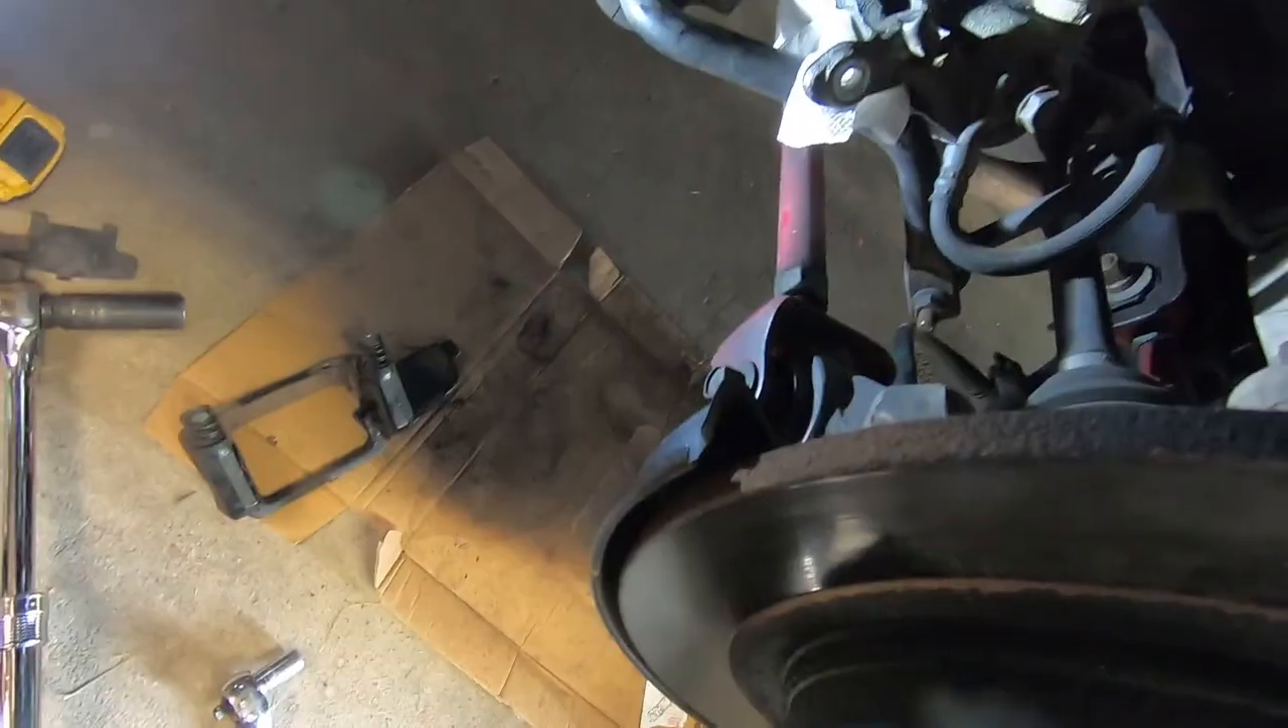All right so now the bracket is off the rotor is the only thing remaining so we just got to go ahead and get this thing off.